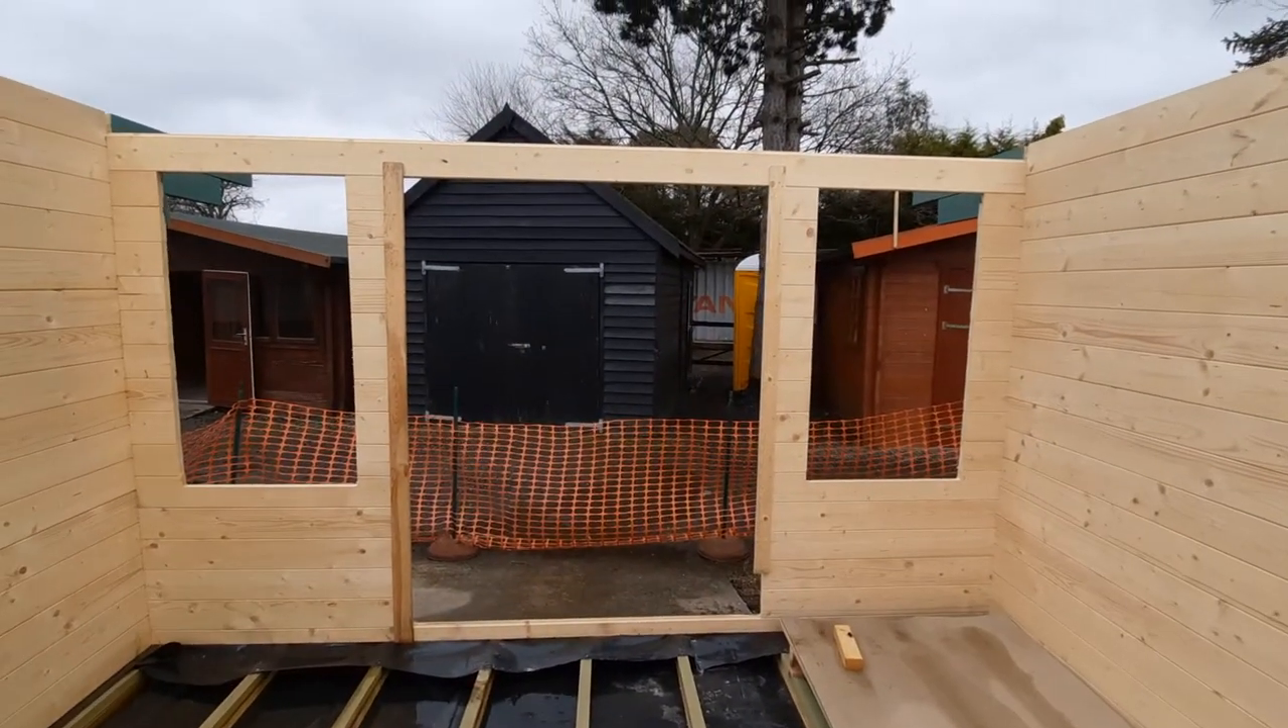Just turn around and you can see at the front wall we've got those short logs which obviously just fall out until the windows and doors are in place.